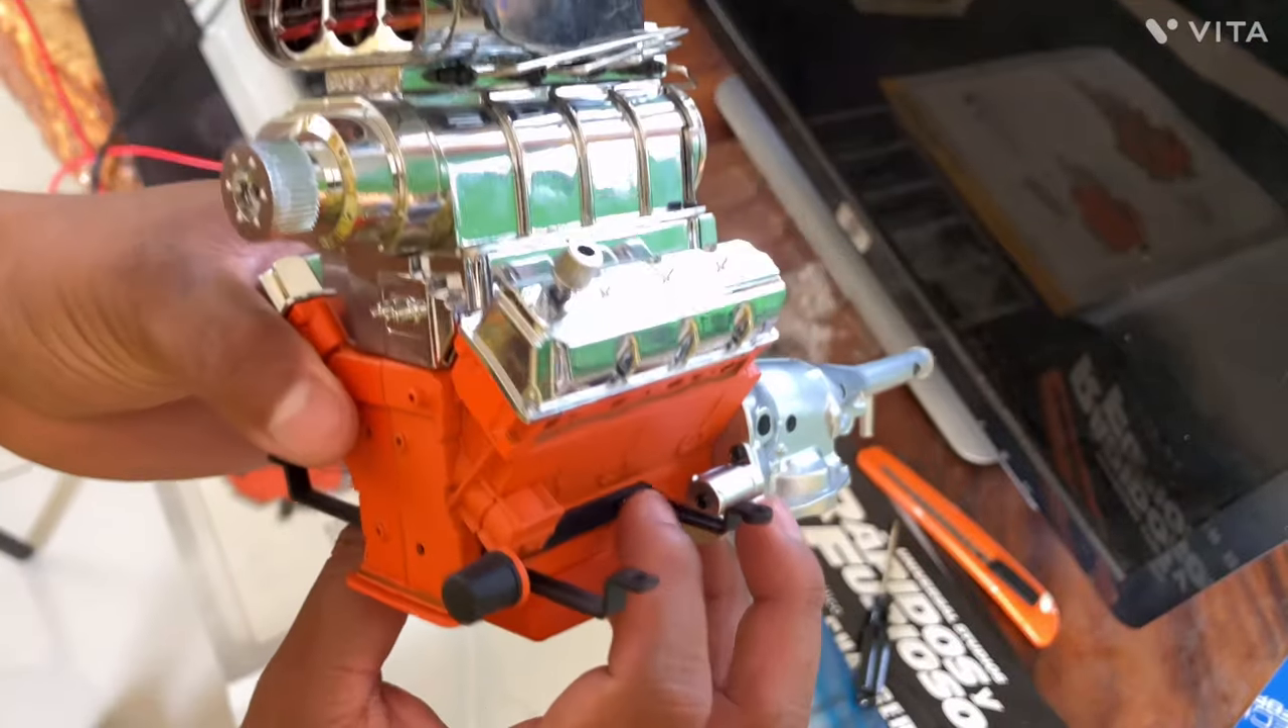Ya pusimos las tapas de los balancines así debió de haber quedado.